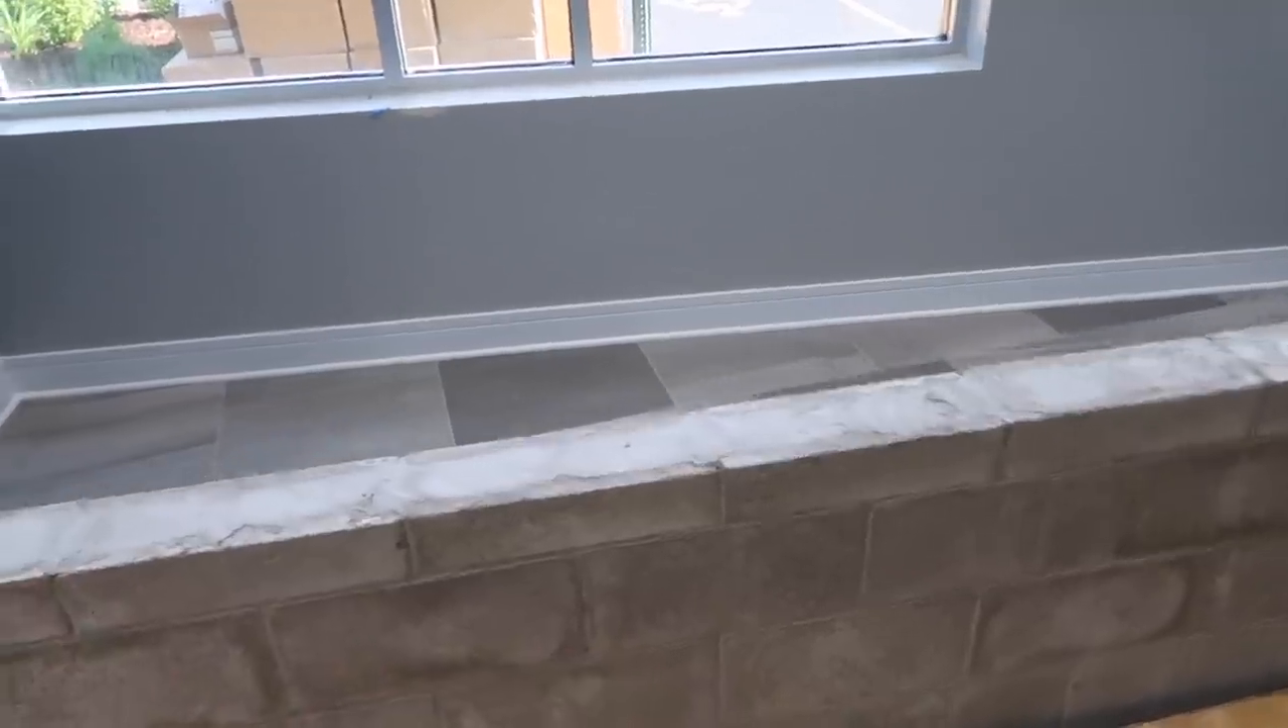You can see he's already installed a cinder block wall, so this is going to create the enclosure.